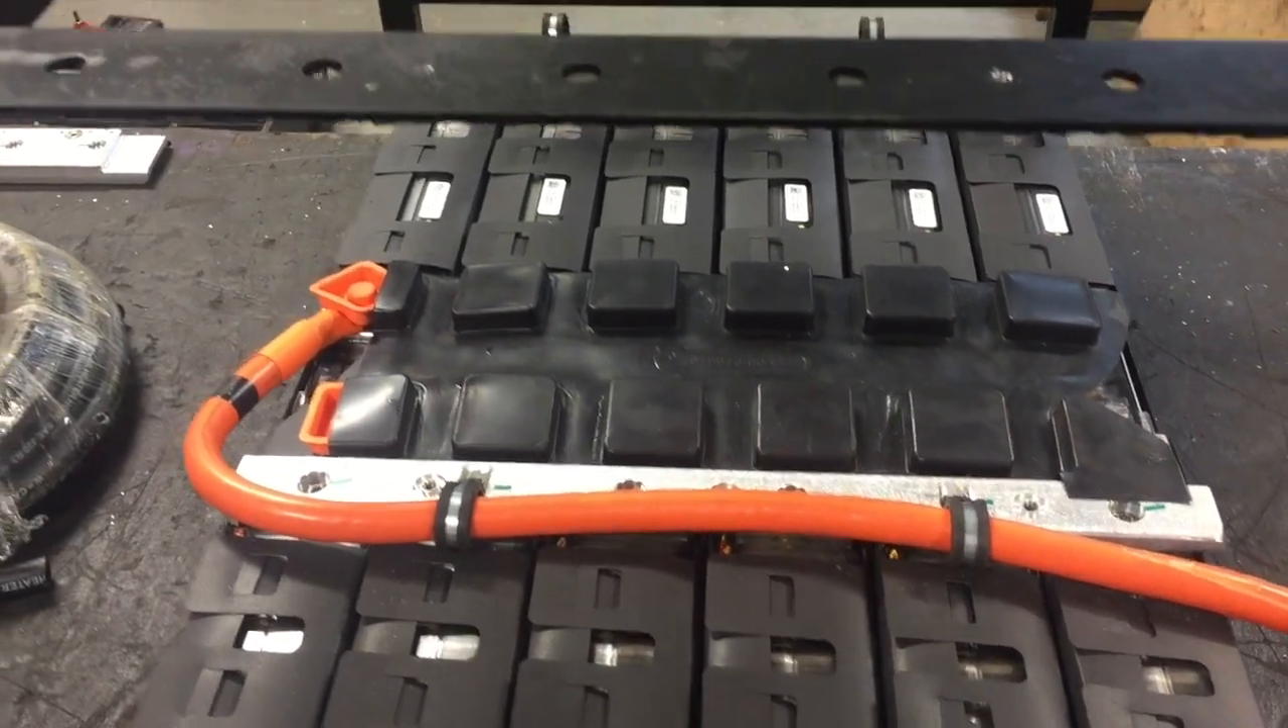This cover is now in place as well.